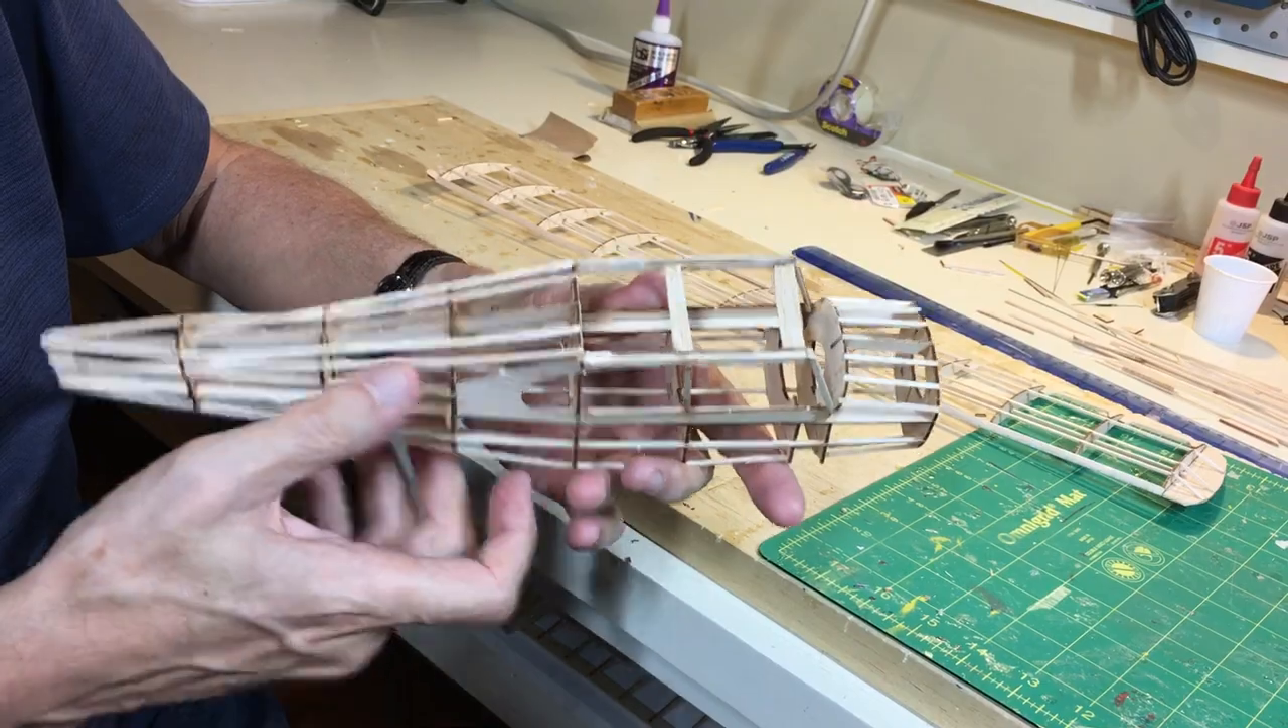Now here's the fuselage with the stringers in.